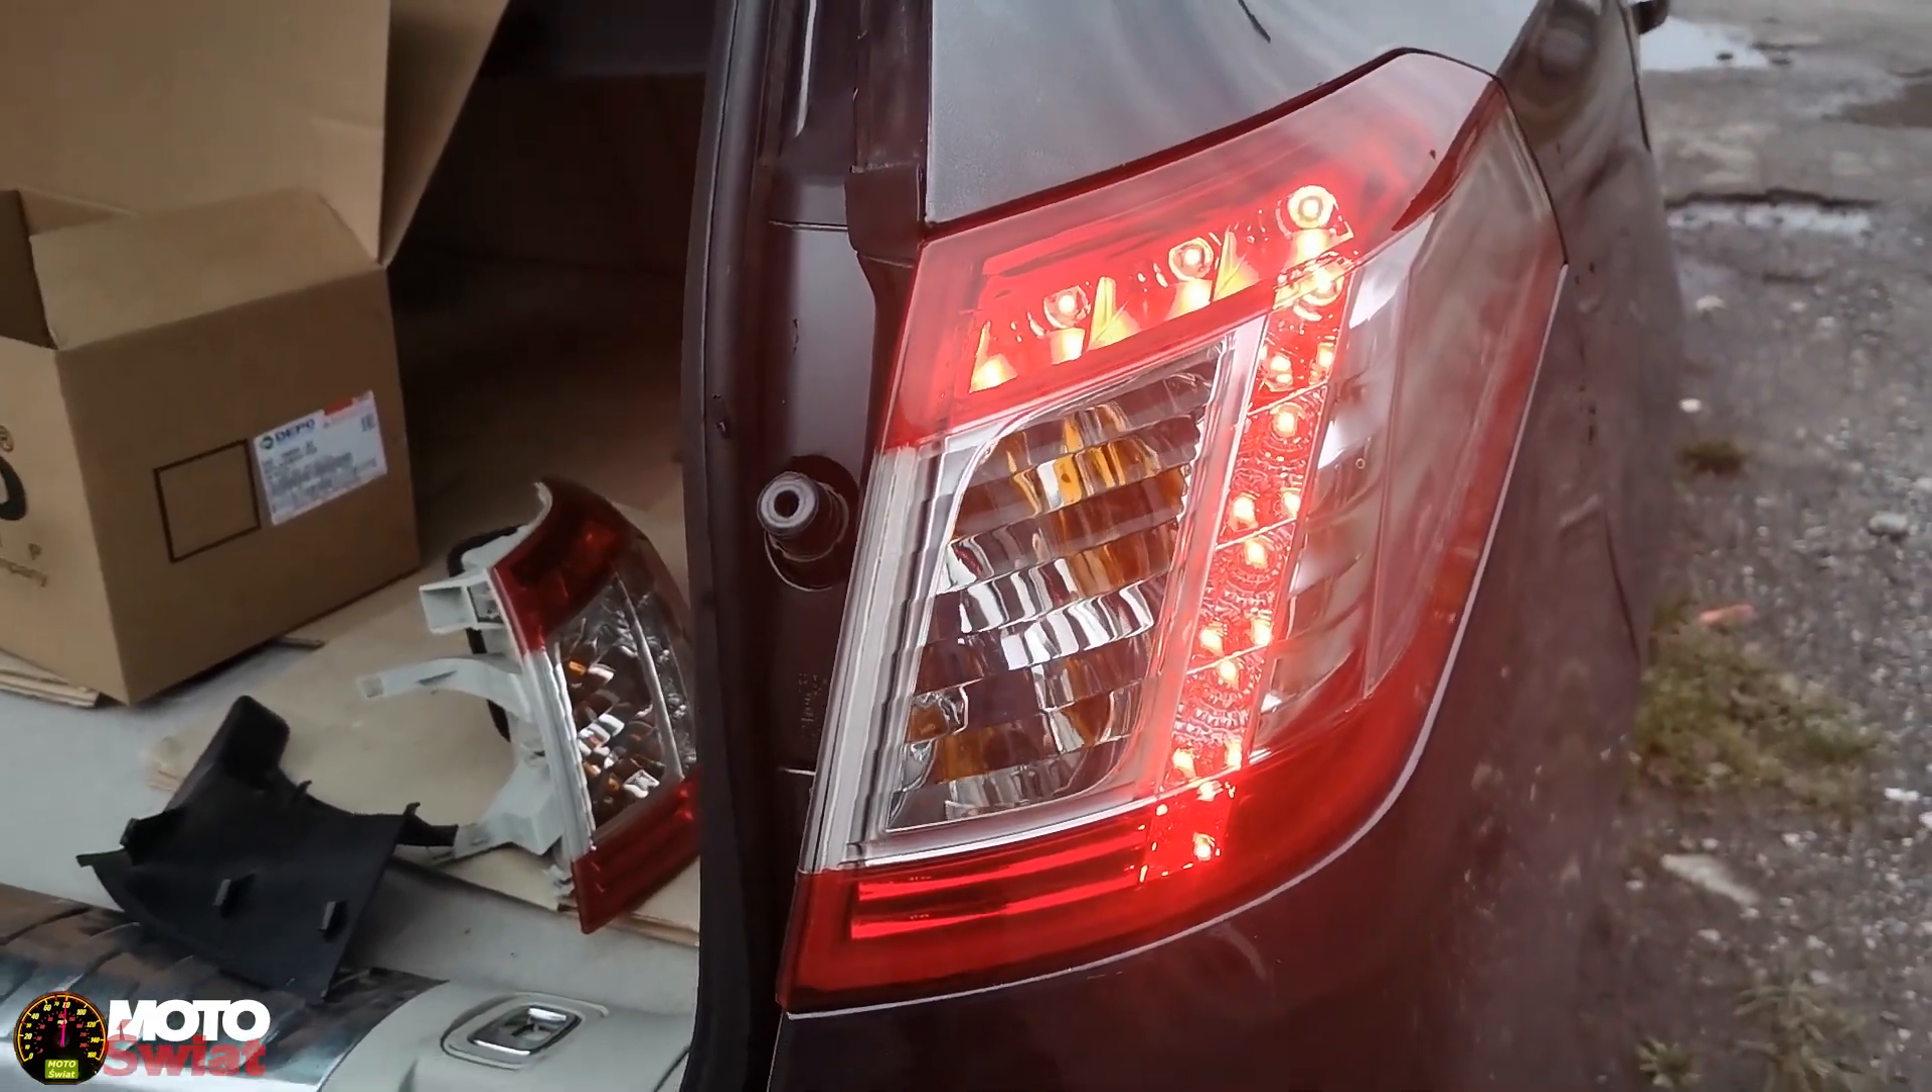A więc to lampa zamontowana jak widzicie.